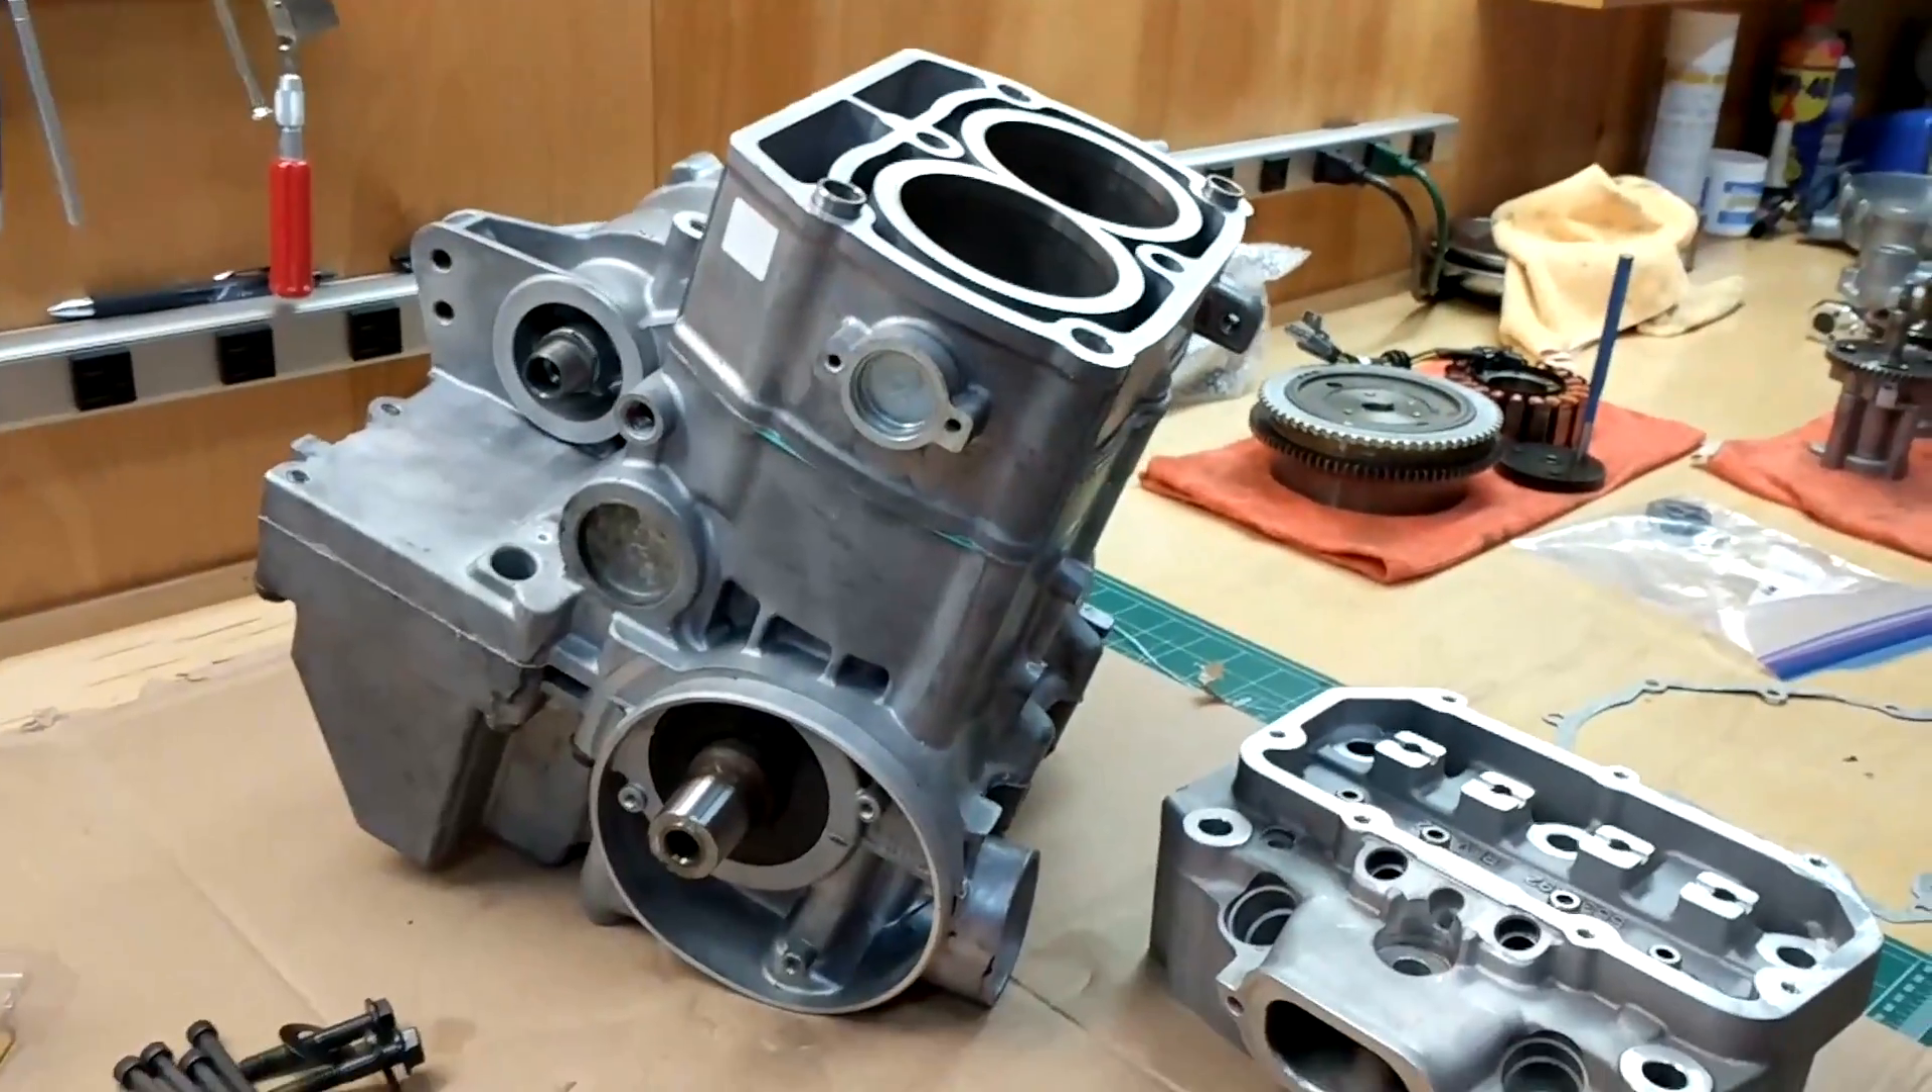Okay so I got the cylinder on.